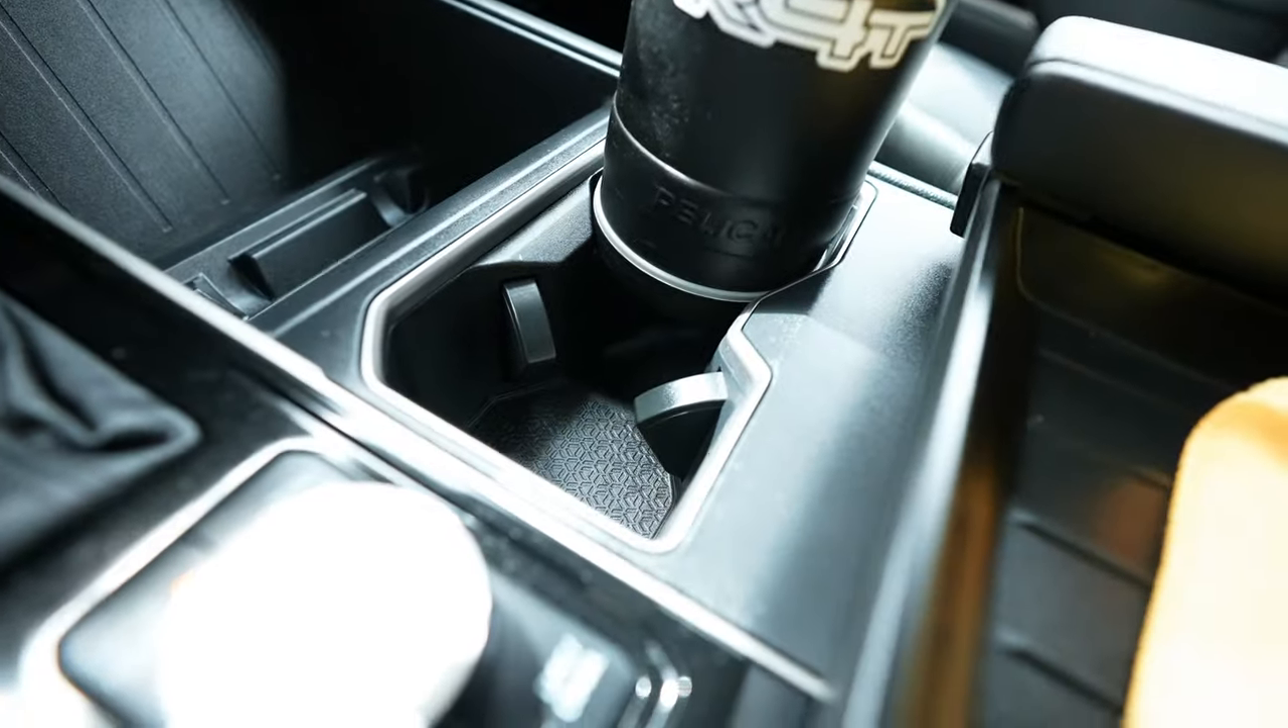But this cannot fit in these cup holders so this is barely hanging at the top there.